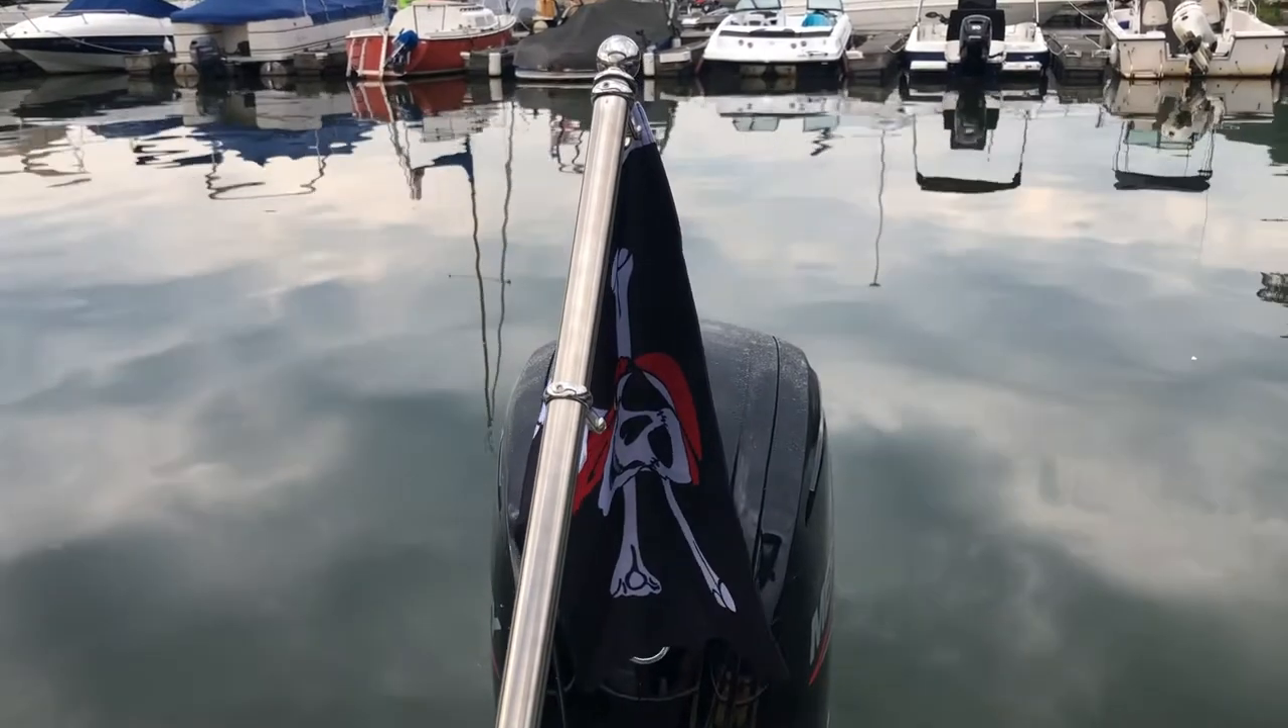Here's the flag all installed.